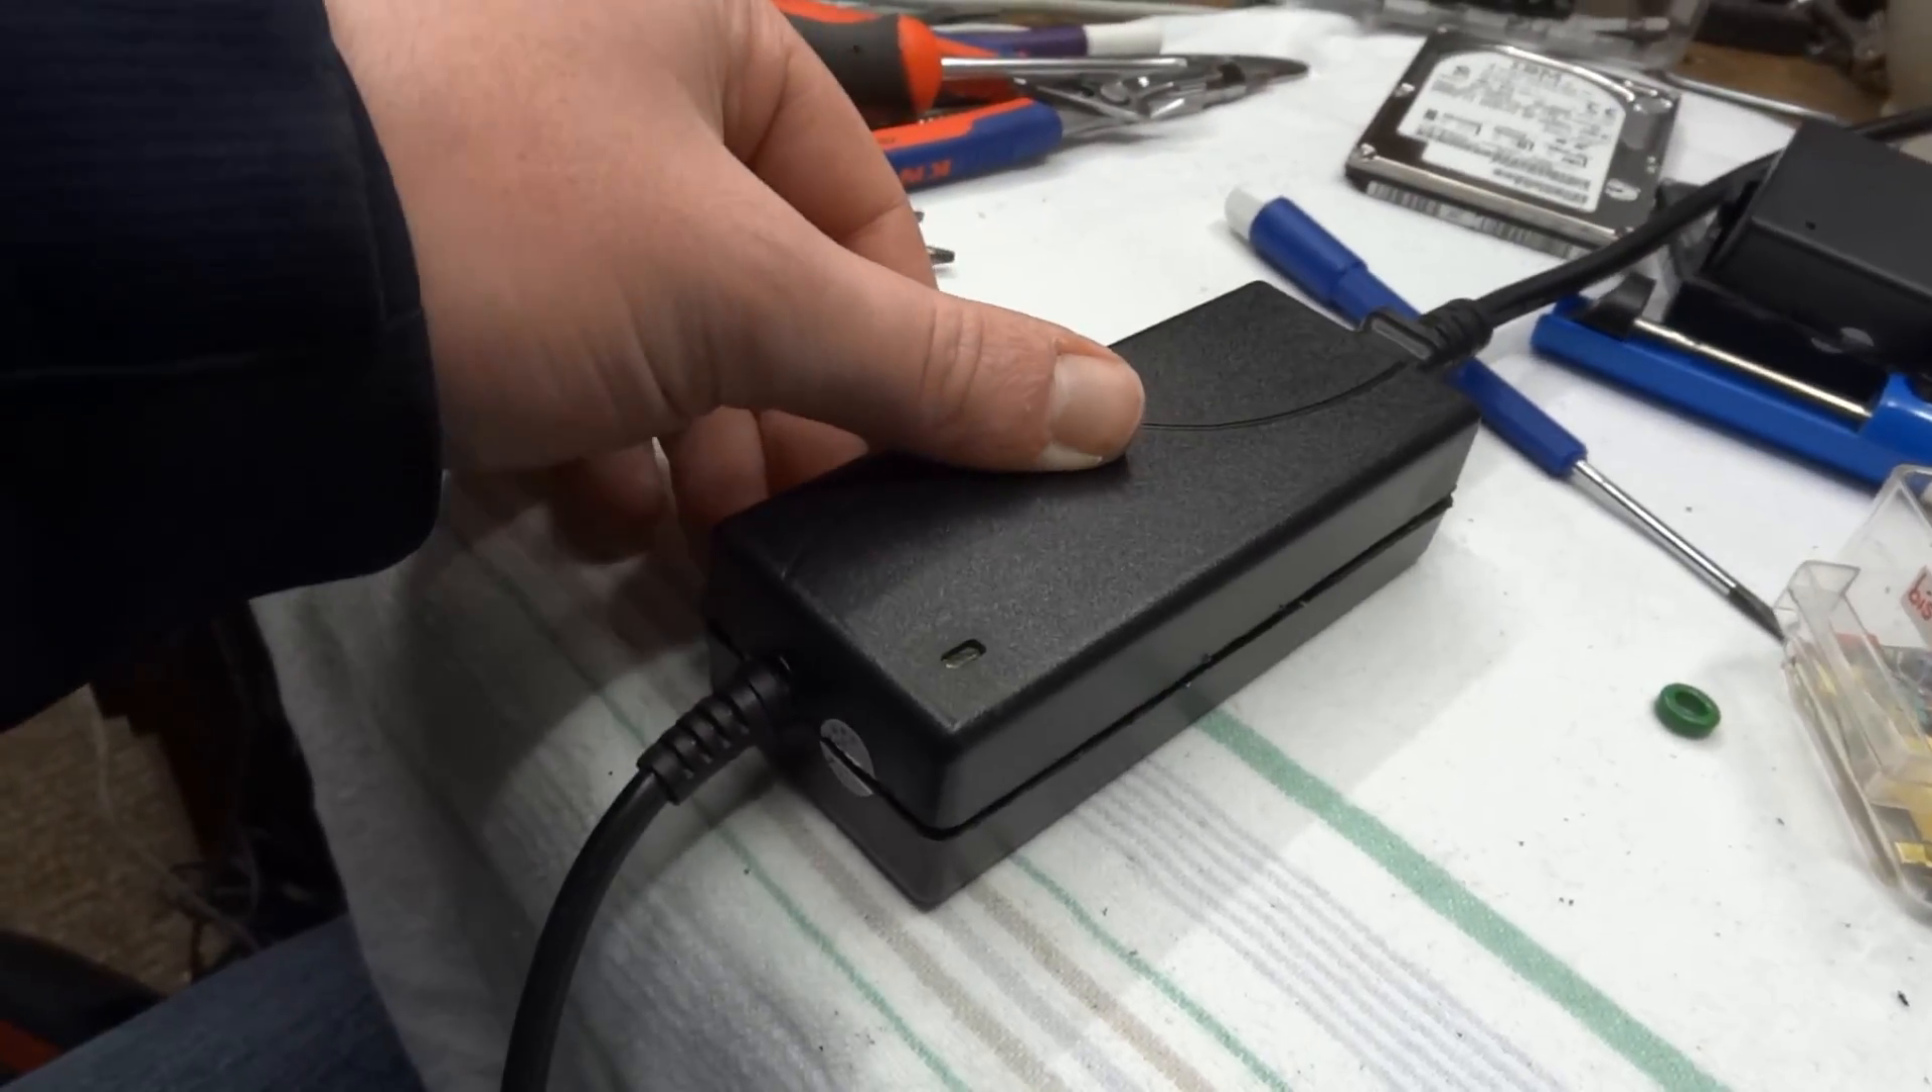I haven't taped the housing back together yet but as you can see it does fit and unlike our last power supply repair on this time the strain relief actually does work.